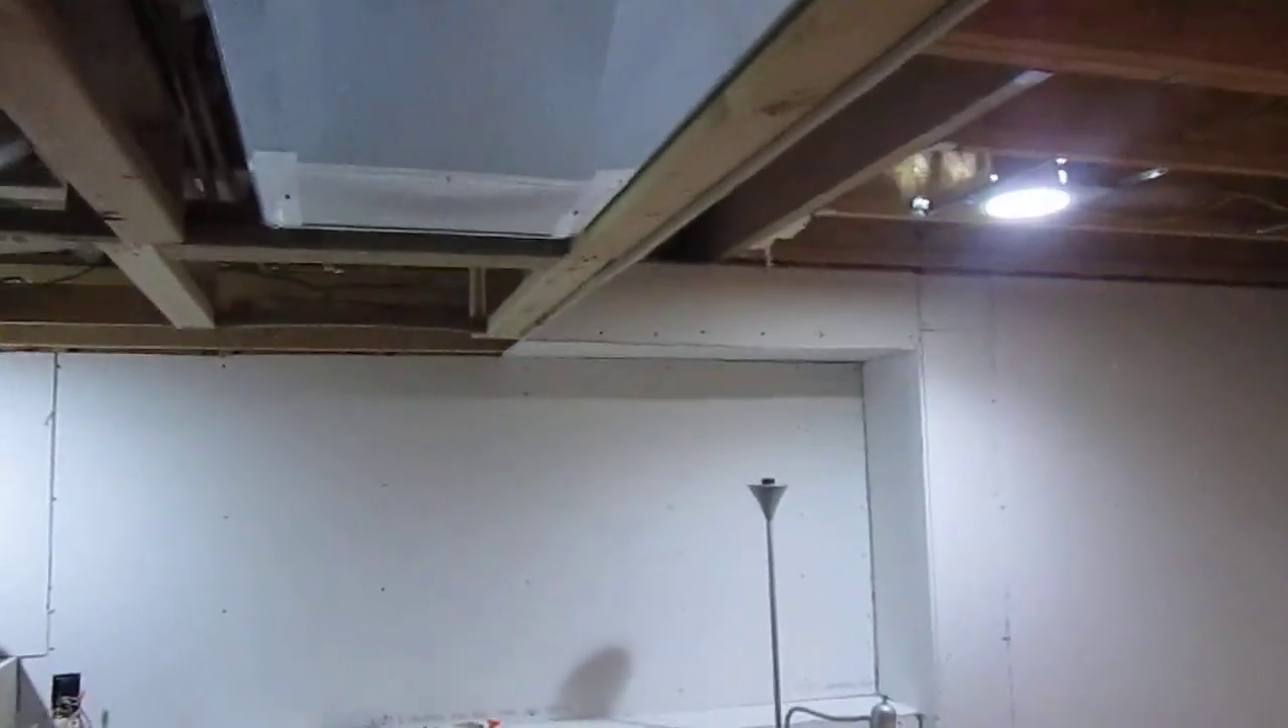And now we have drywall, put drywall on the walls.